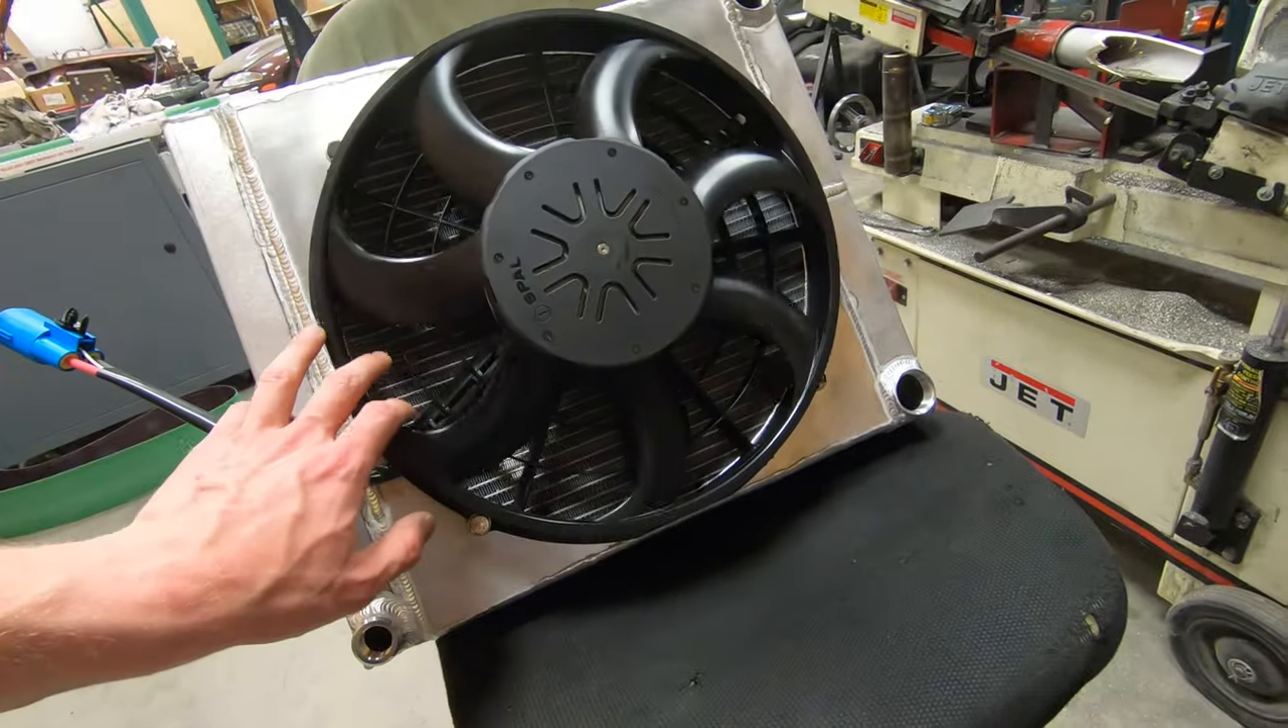And with that we have a shroud welded to a radiator and a fan fastened to that shroud.